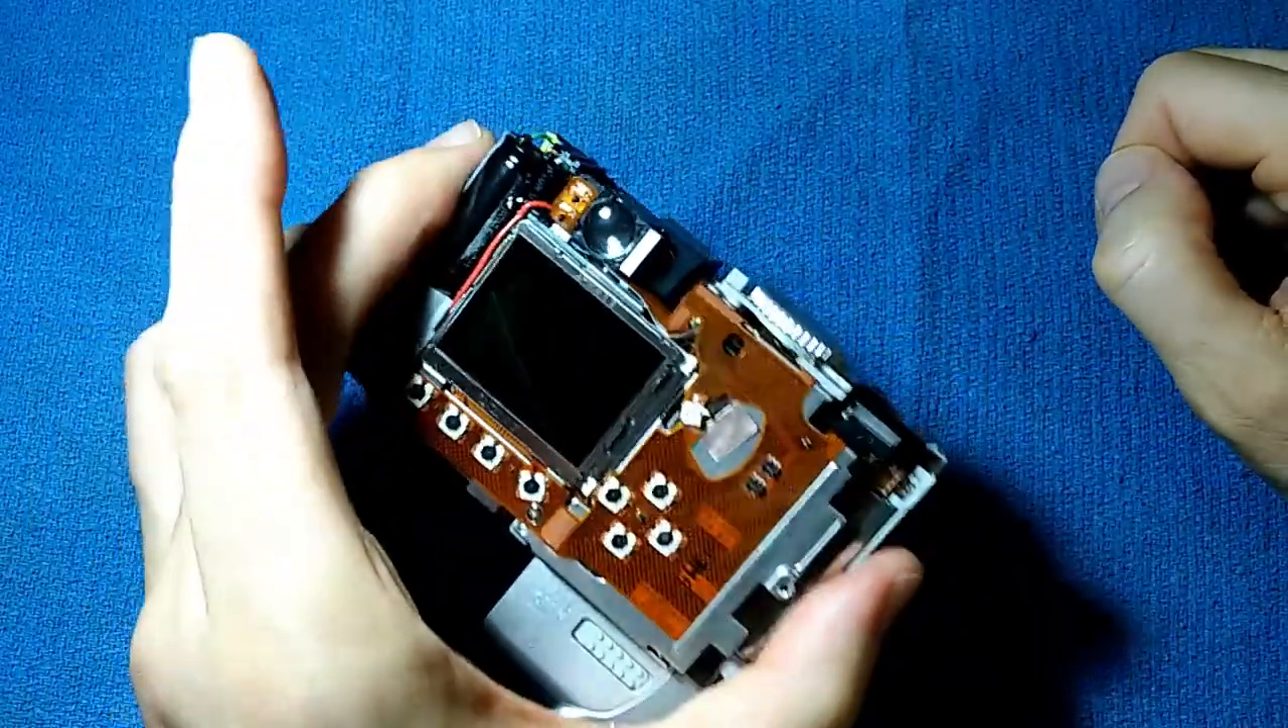The insides of the camera are now exposed.